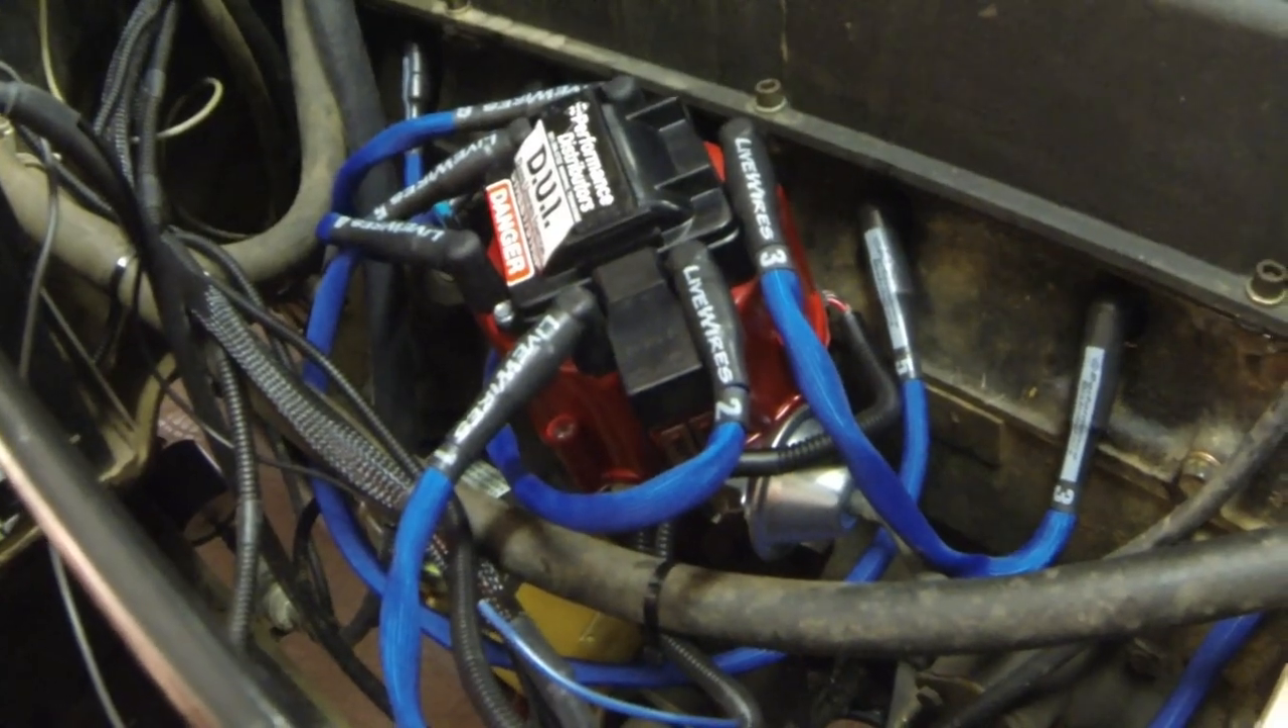Okay we've got the distributor and the wires in.